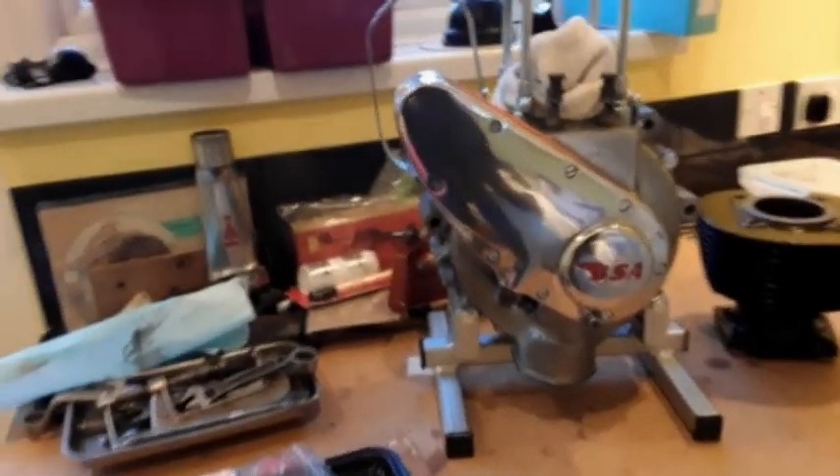I've got the timing cover on now.